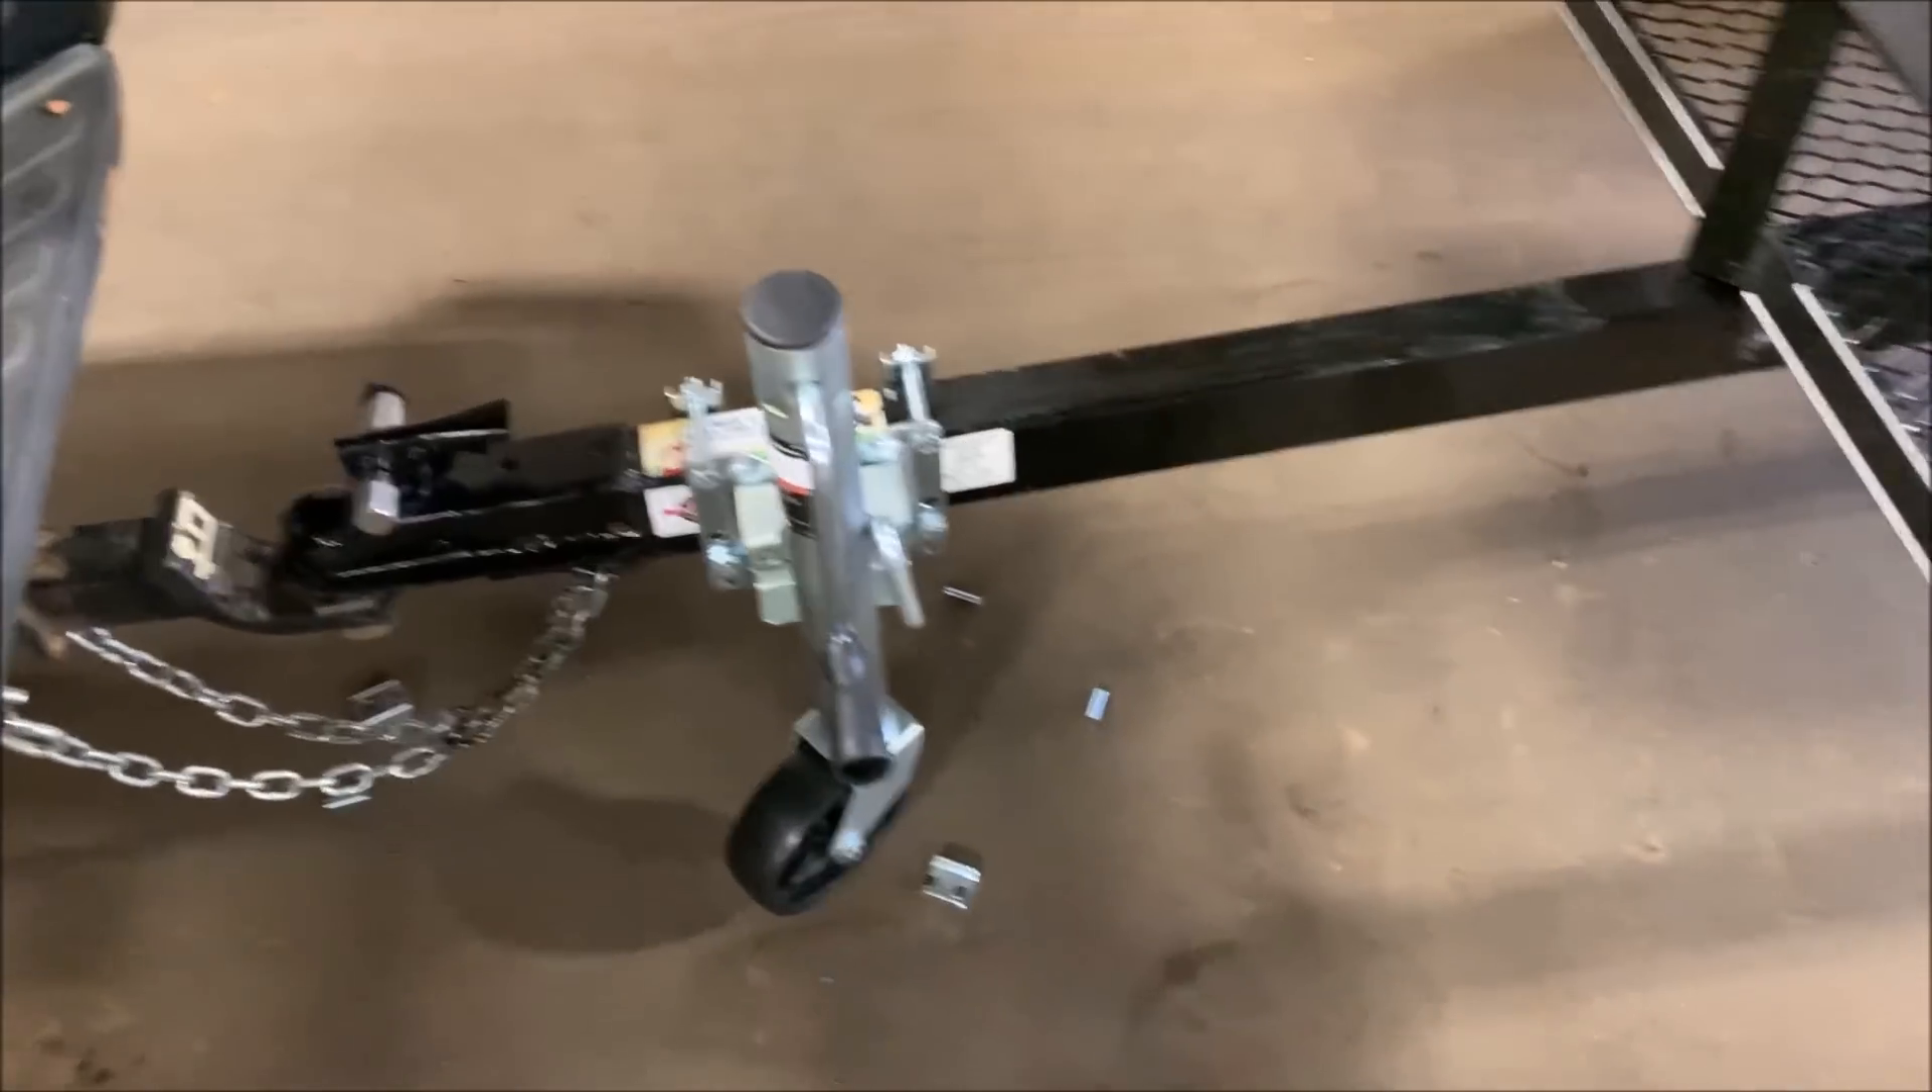All right there we go we got the jack on.